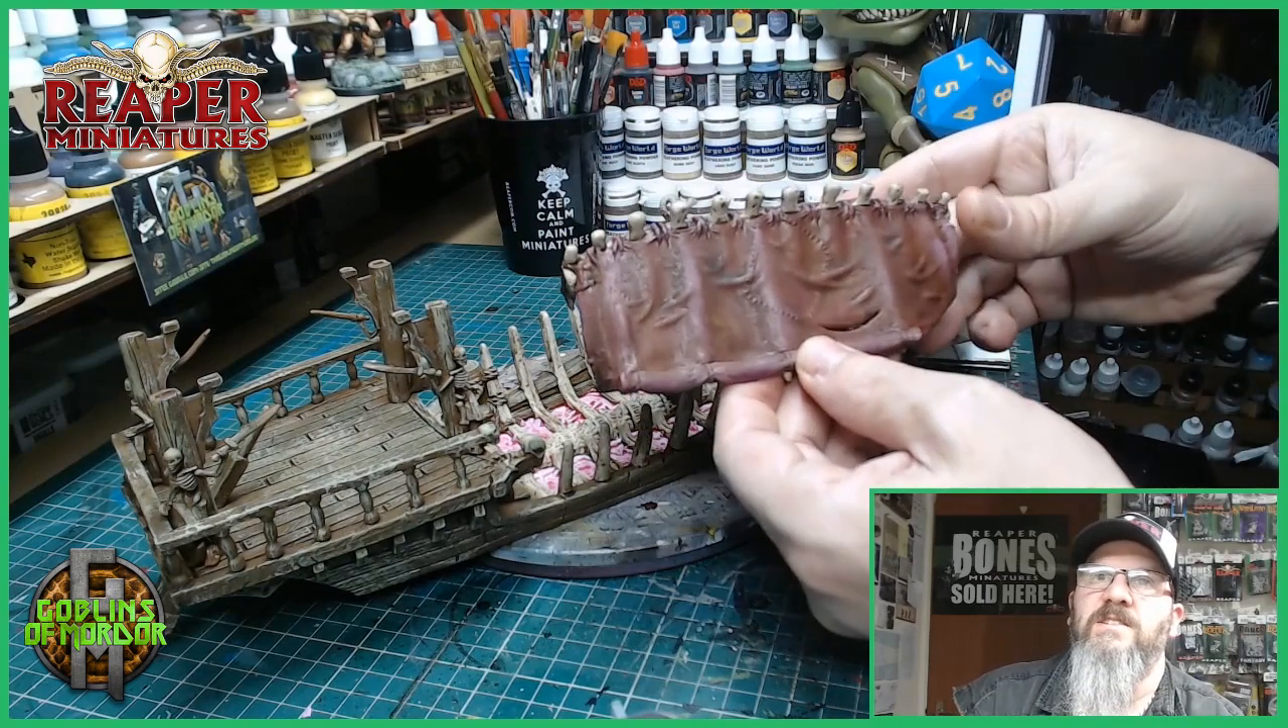Now the boat is almost finished all i need to do now is add the canopy.